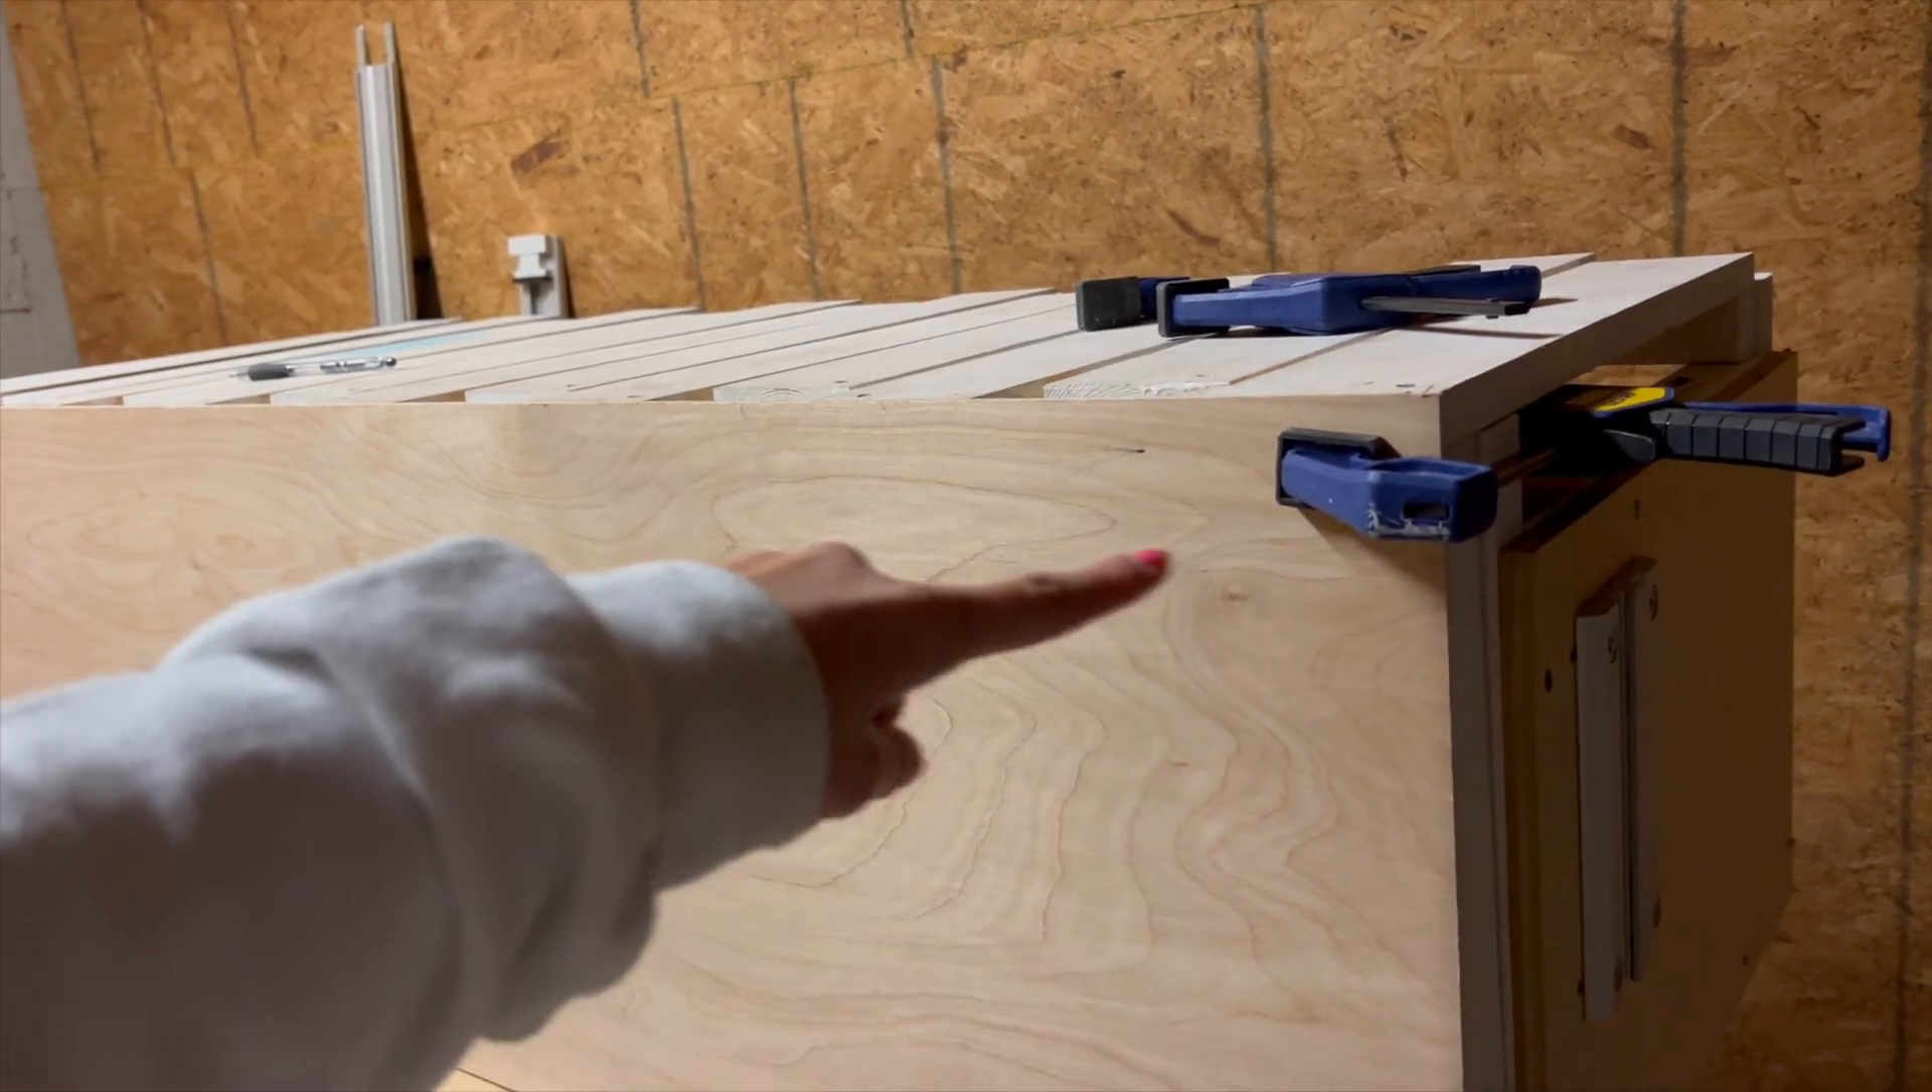We have our face frame cut we've just got it clamped in place right now so we can get back there and and draw out the inserts that we need to cut.